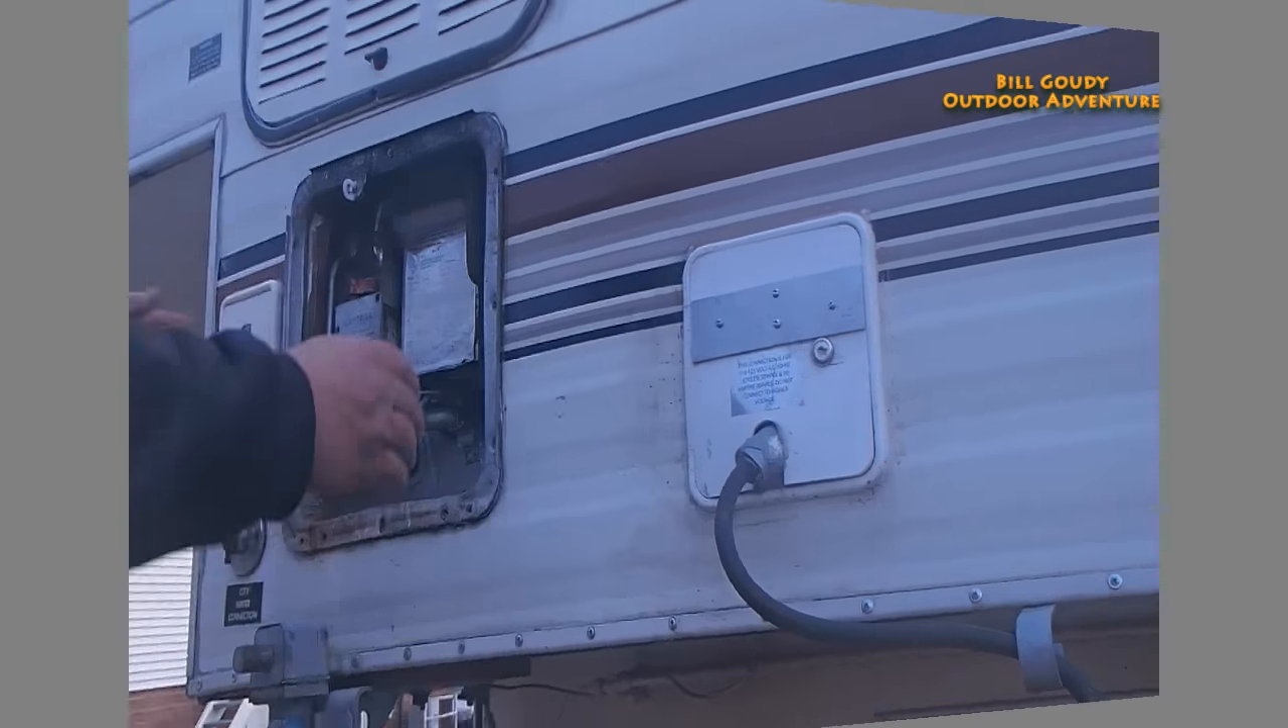I've removed the screws on the outside of this water heater and have taken the door off and so the whole unit should just slide out now.